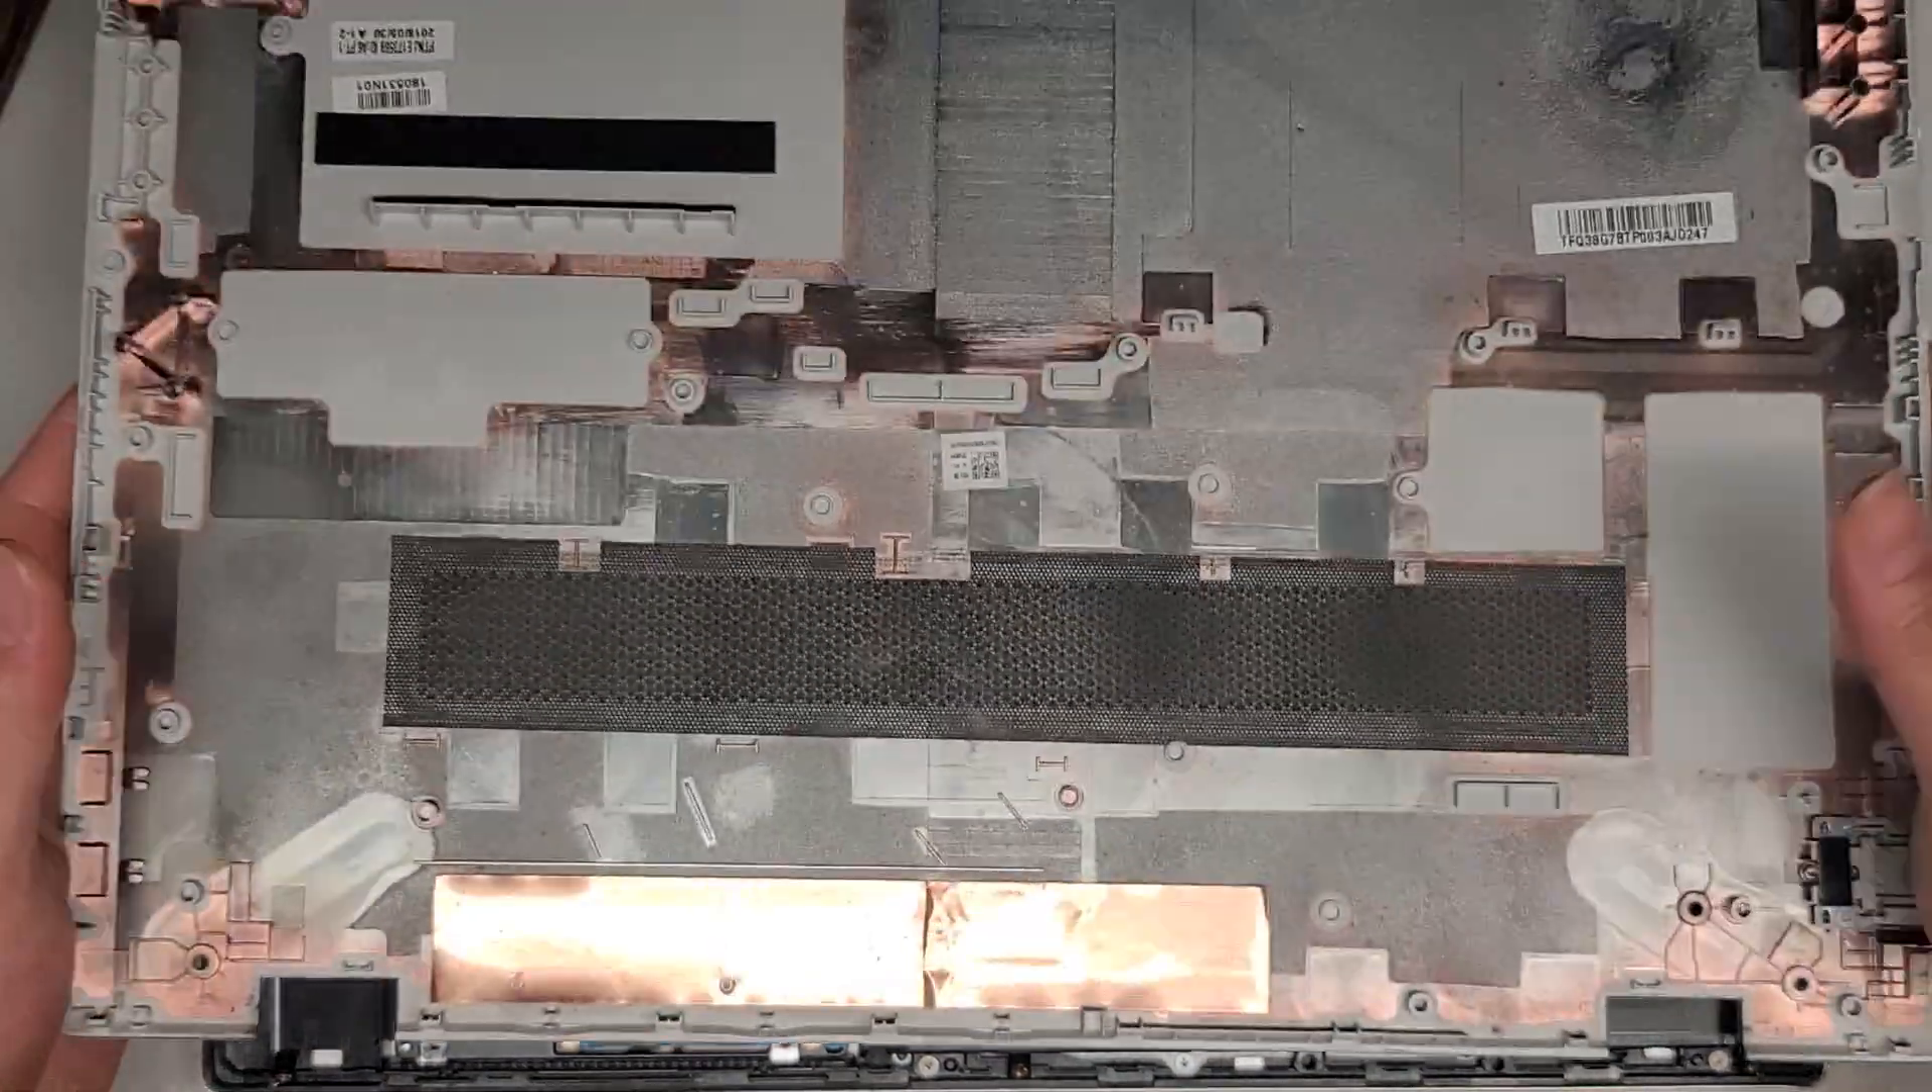We got the bottom cover off.